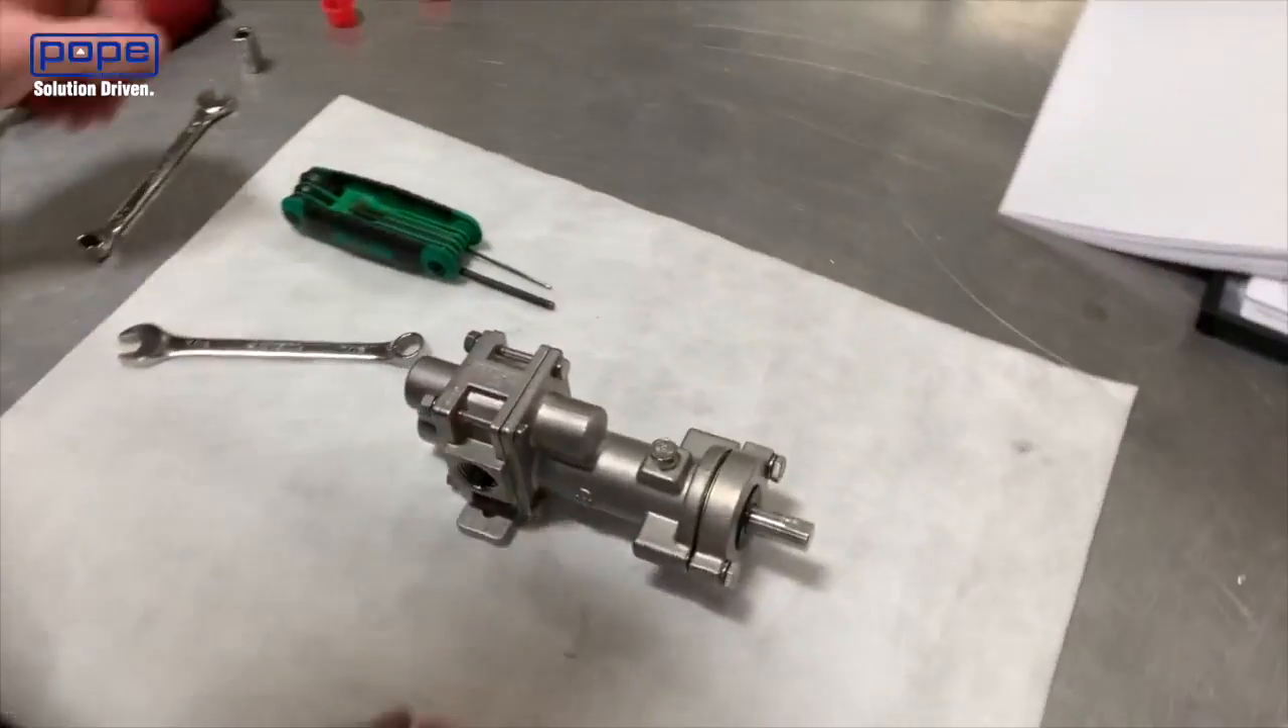Now your pump is reassembled and ready to go.